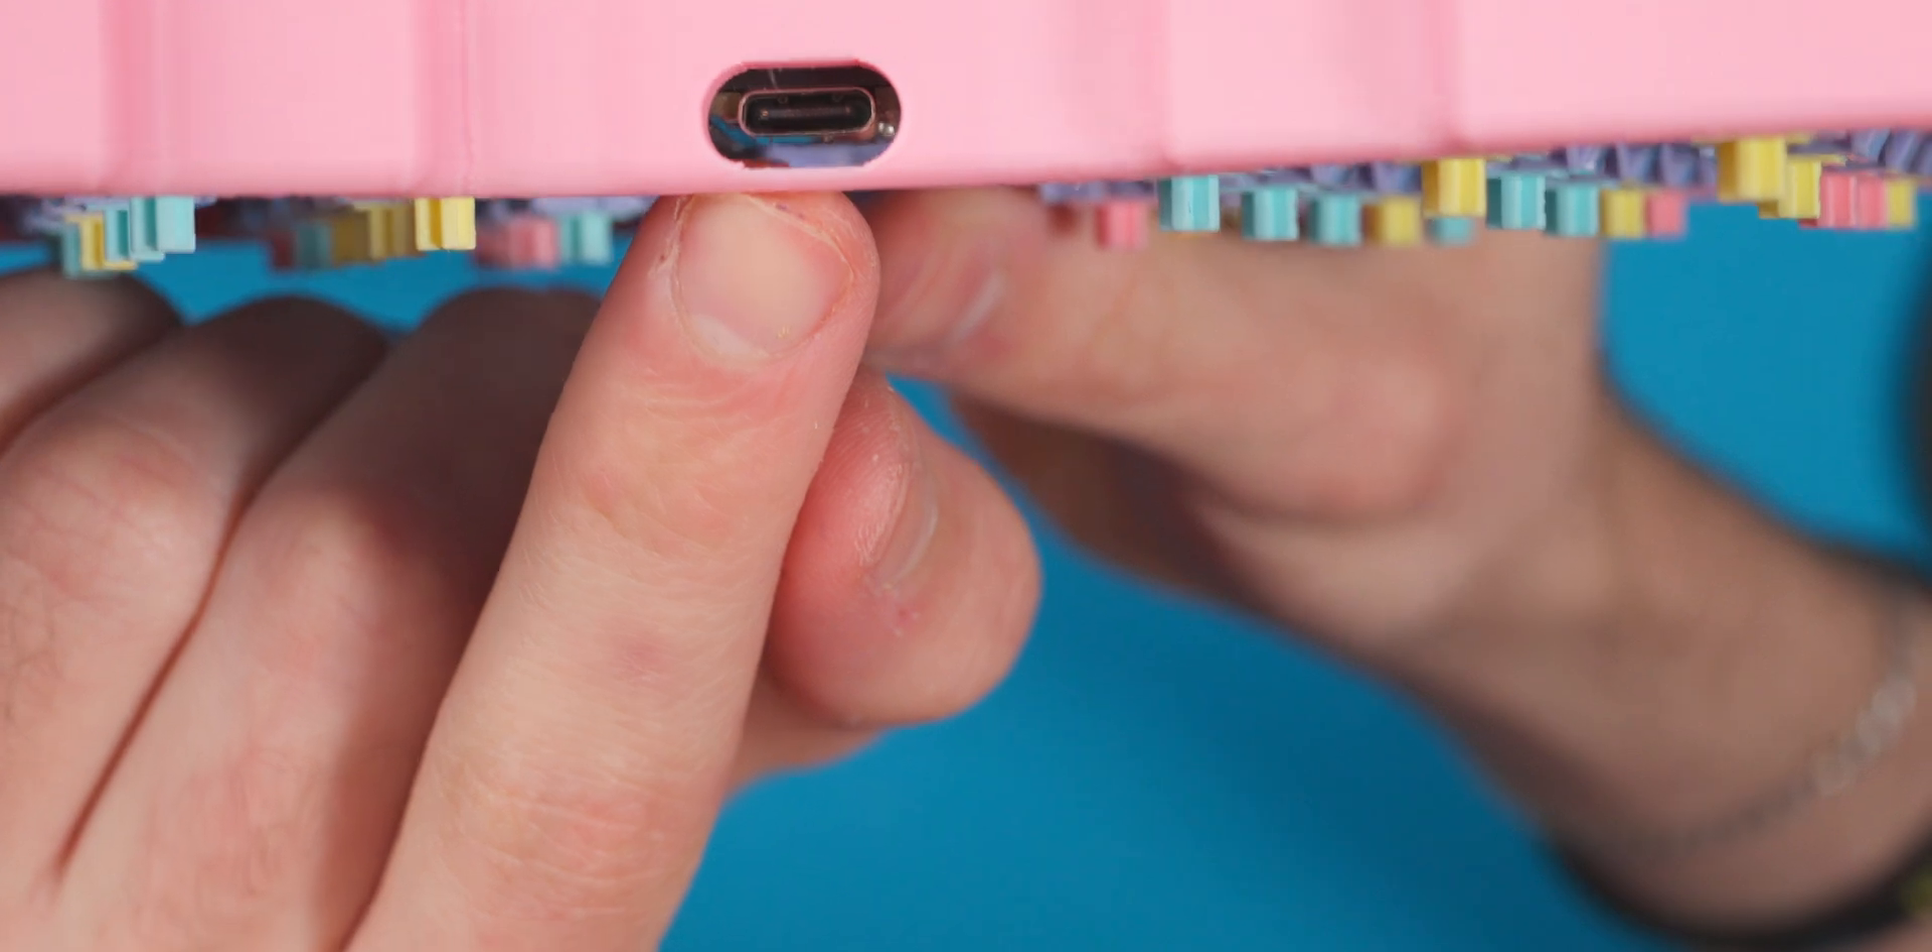You can see that we have basically the perfect clearance for the charge port so we can actually charge our battery.